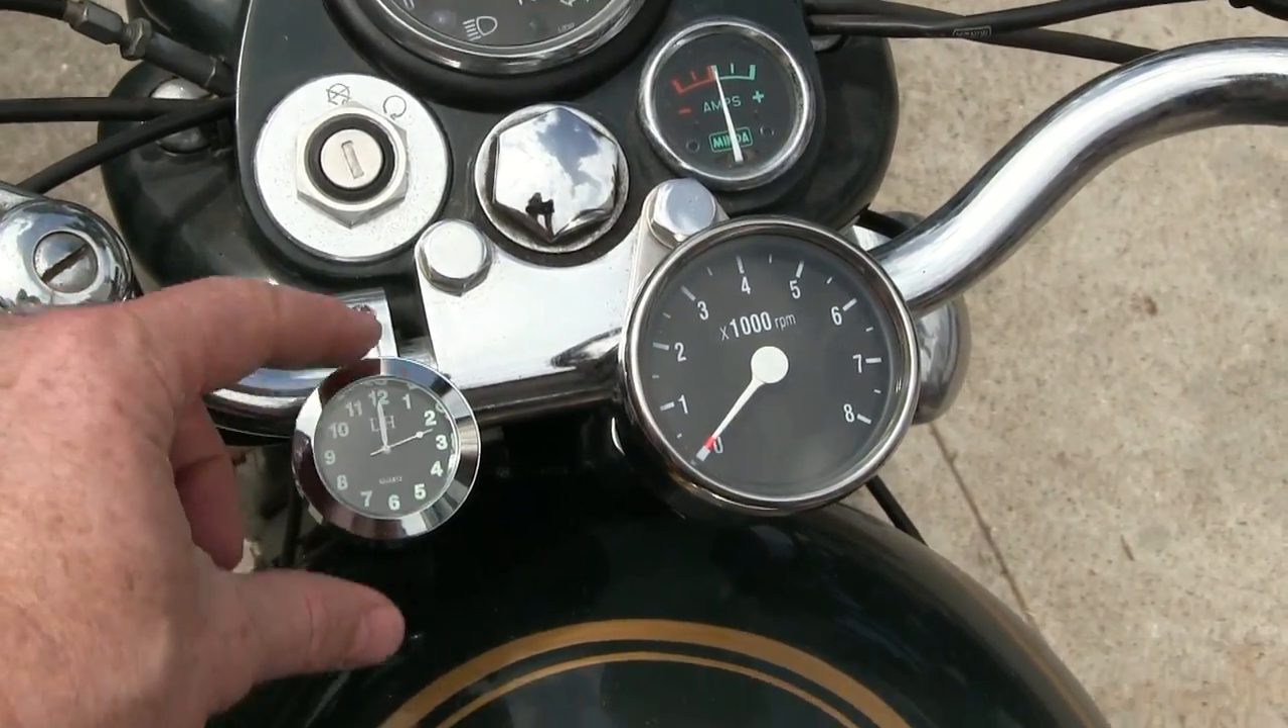Alright so there's the finished product on a 7 eighth inch handlebar. I put a little extra rubber under here to hold it in place and I used a little blue thread lock on it.